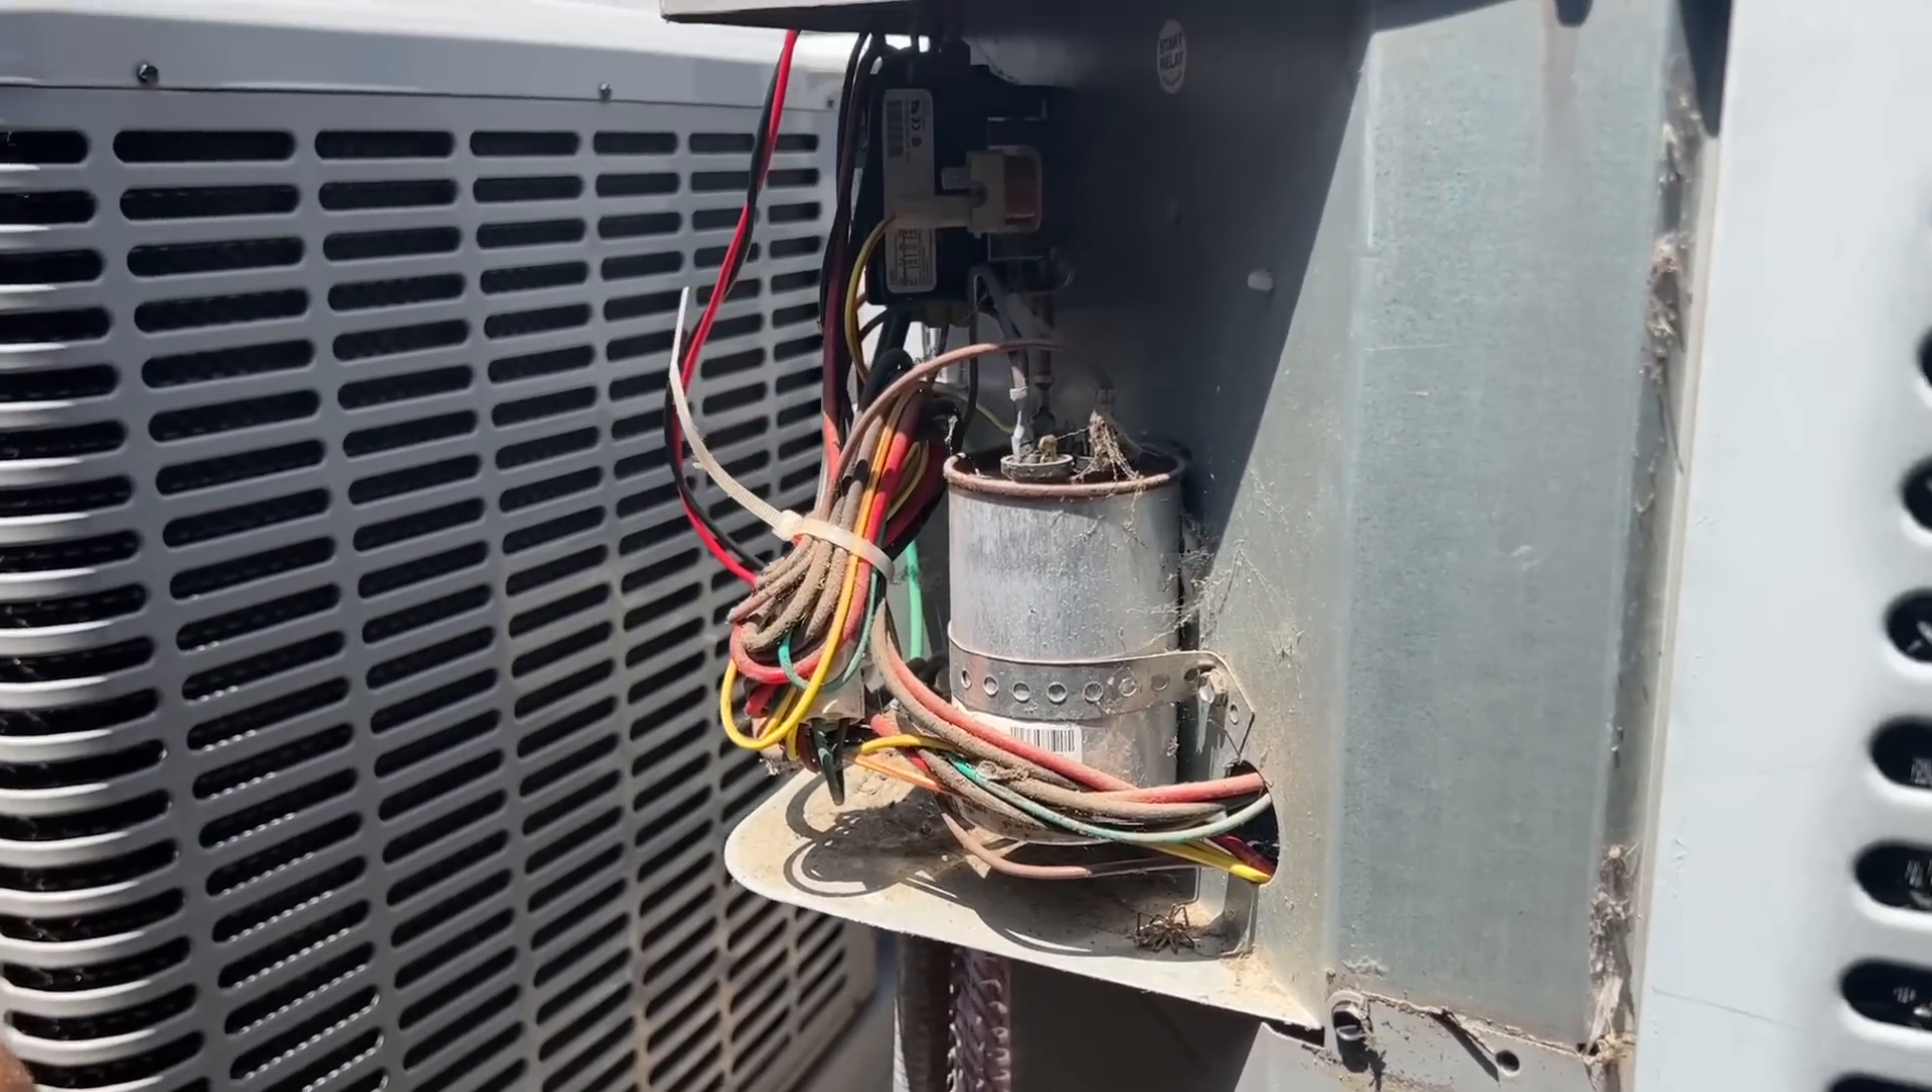So the next thing we're going to do we're going to head on over to the electrical compartment that you notice that the cover is already off right.